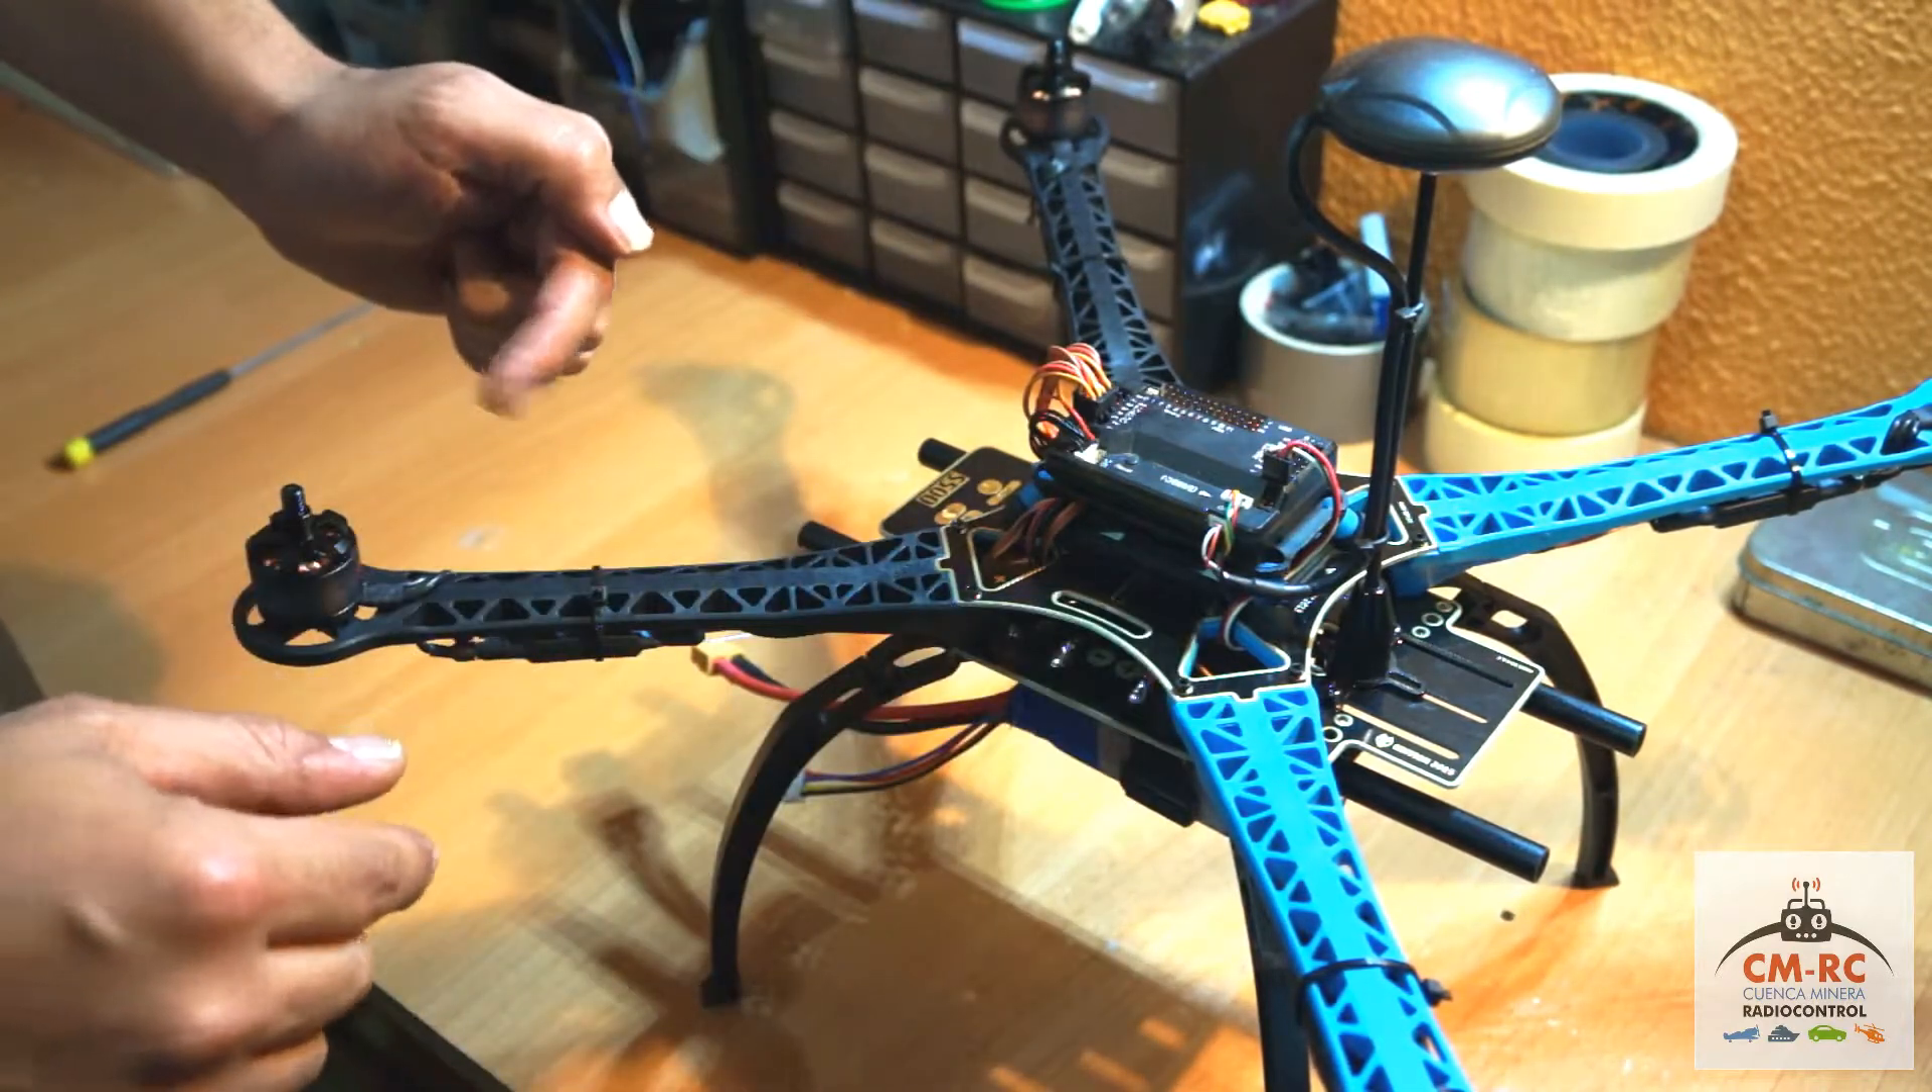Ya no tenemos que instalar ningún componente más A falta de las hélices.